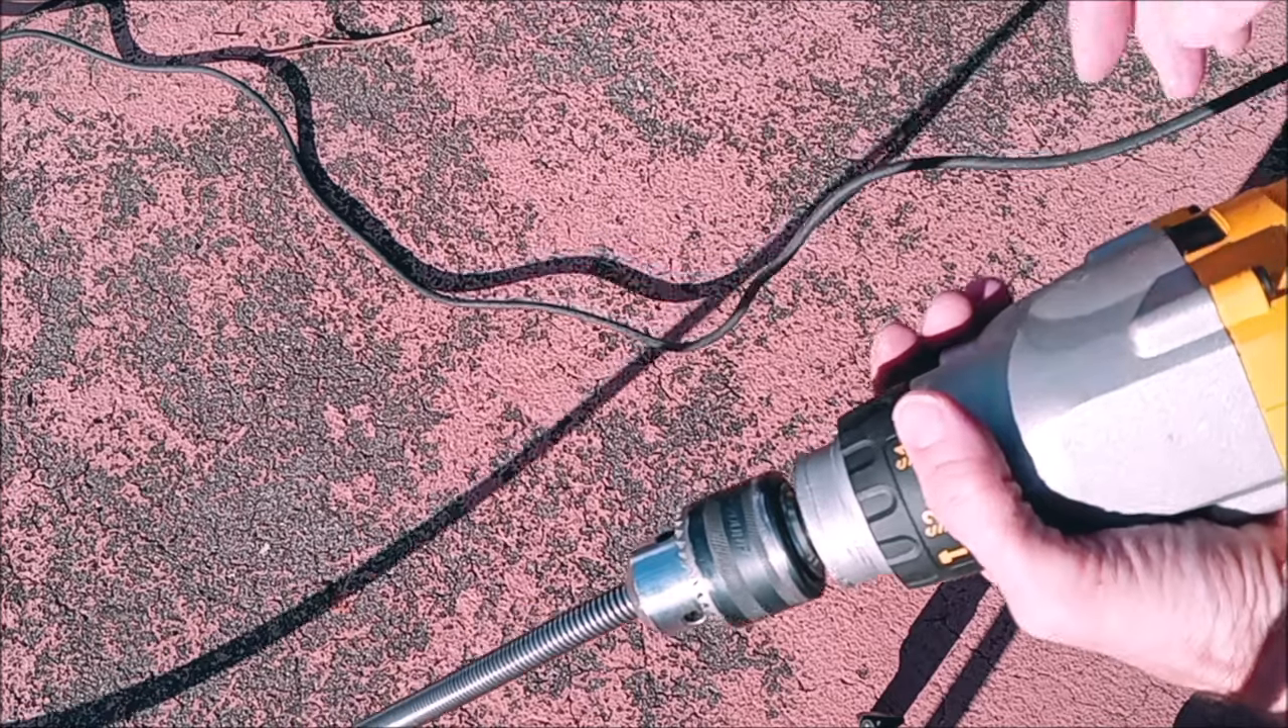And as it turns out, the end of that cable fits right into the end of my half inch hammer drill.